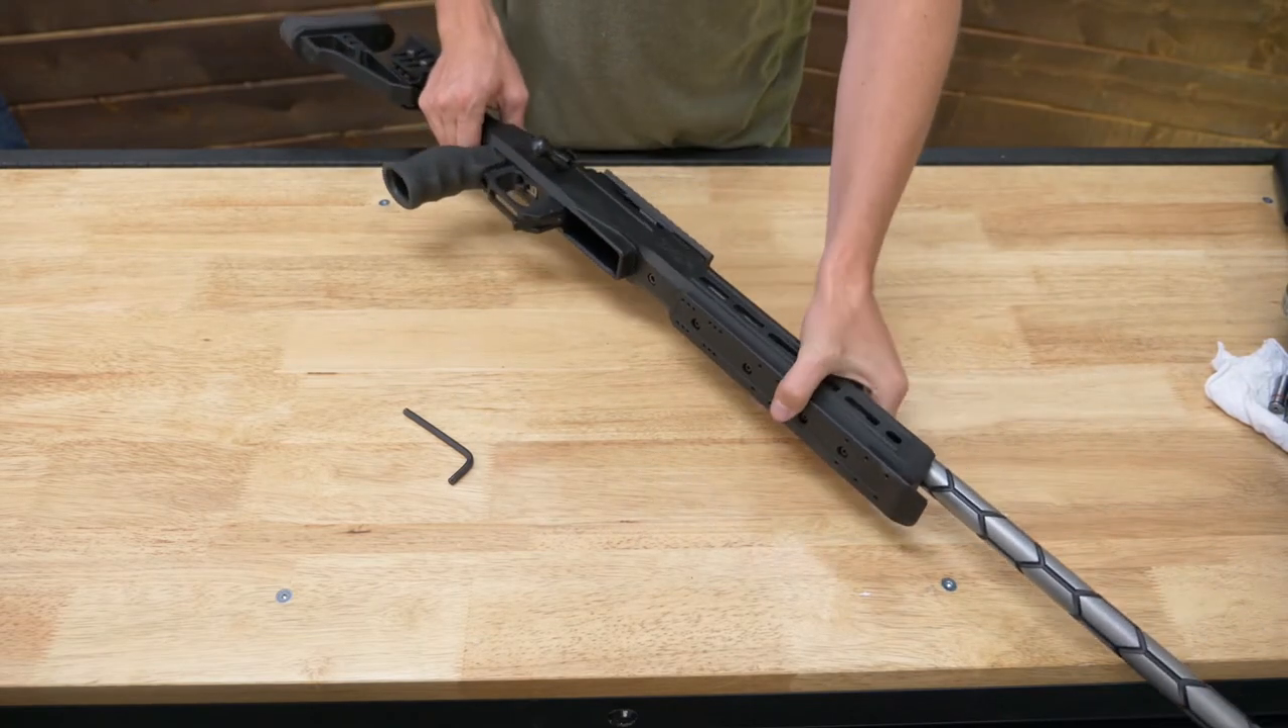We've got our barreled action into the chassis.